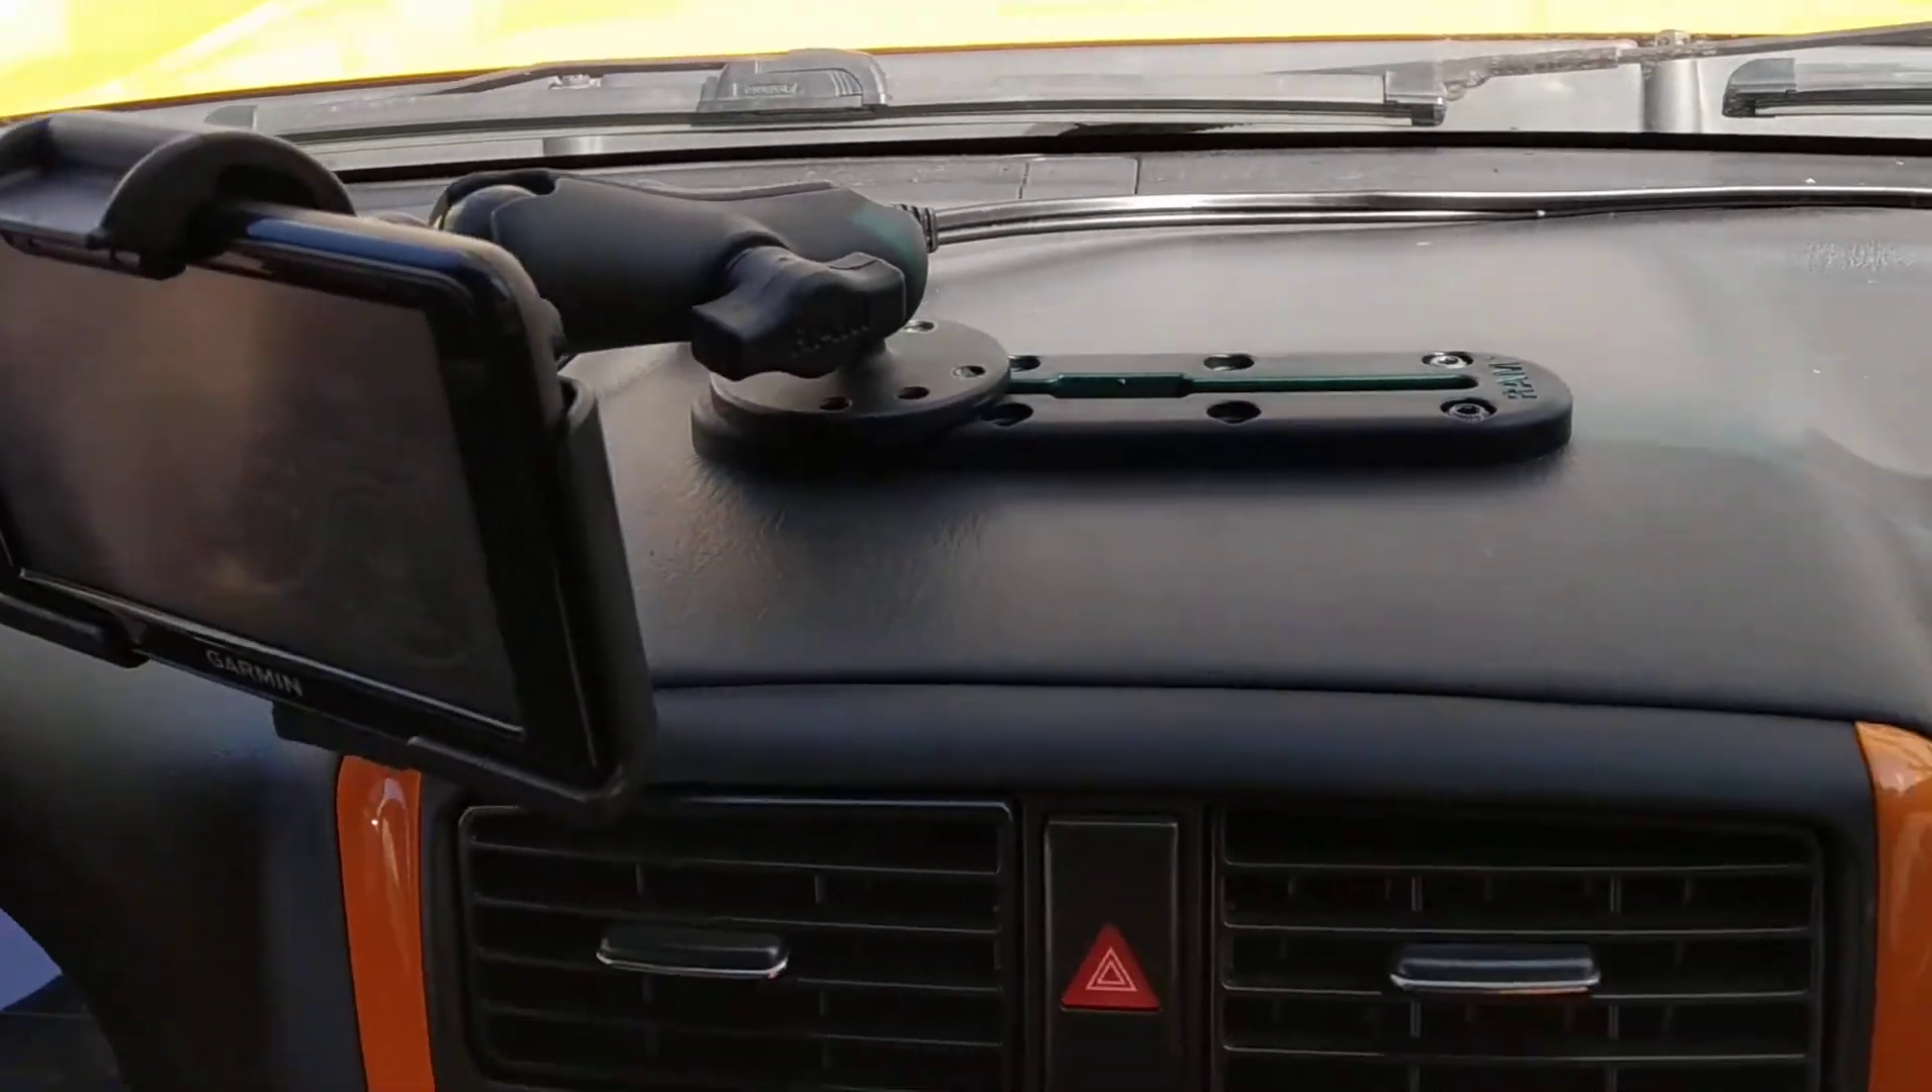Bom, videozinho aí do trilho já instalado.